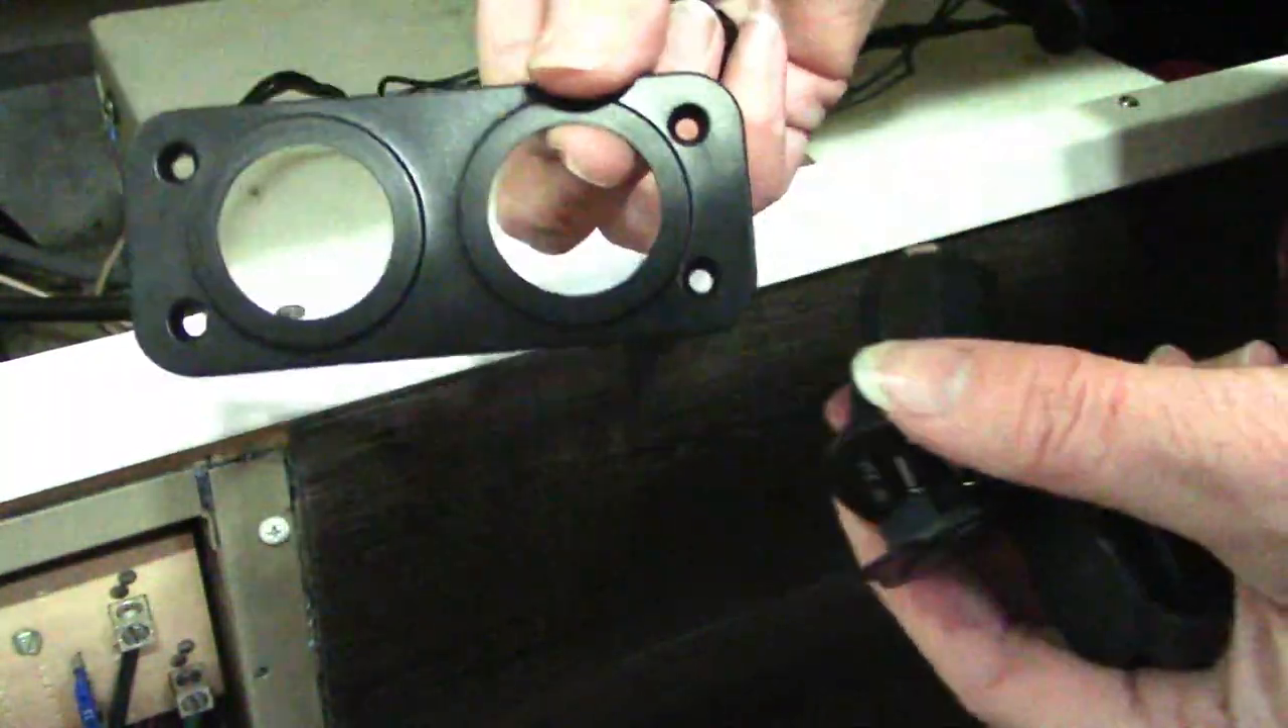So I've removed the two plugs from the back plate and I'm going to use the back plate to mark where I want to drill the holes.